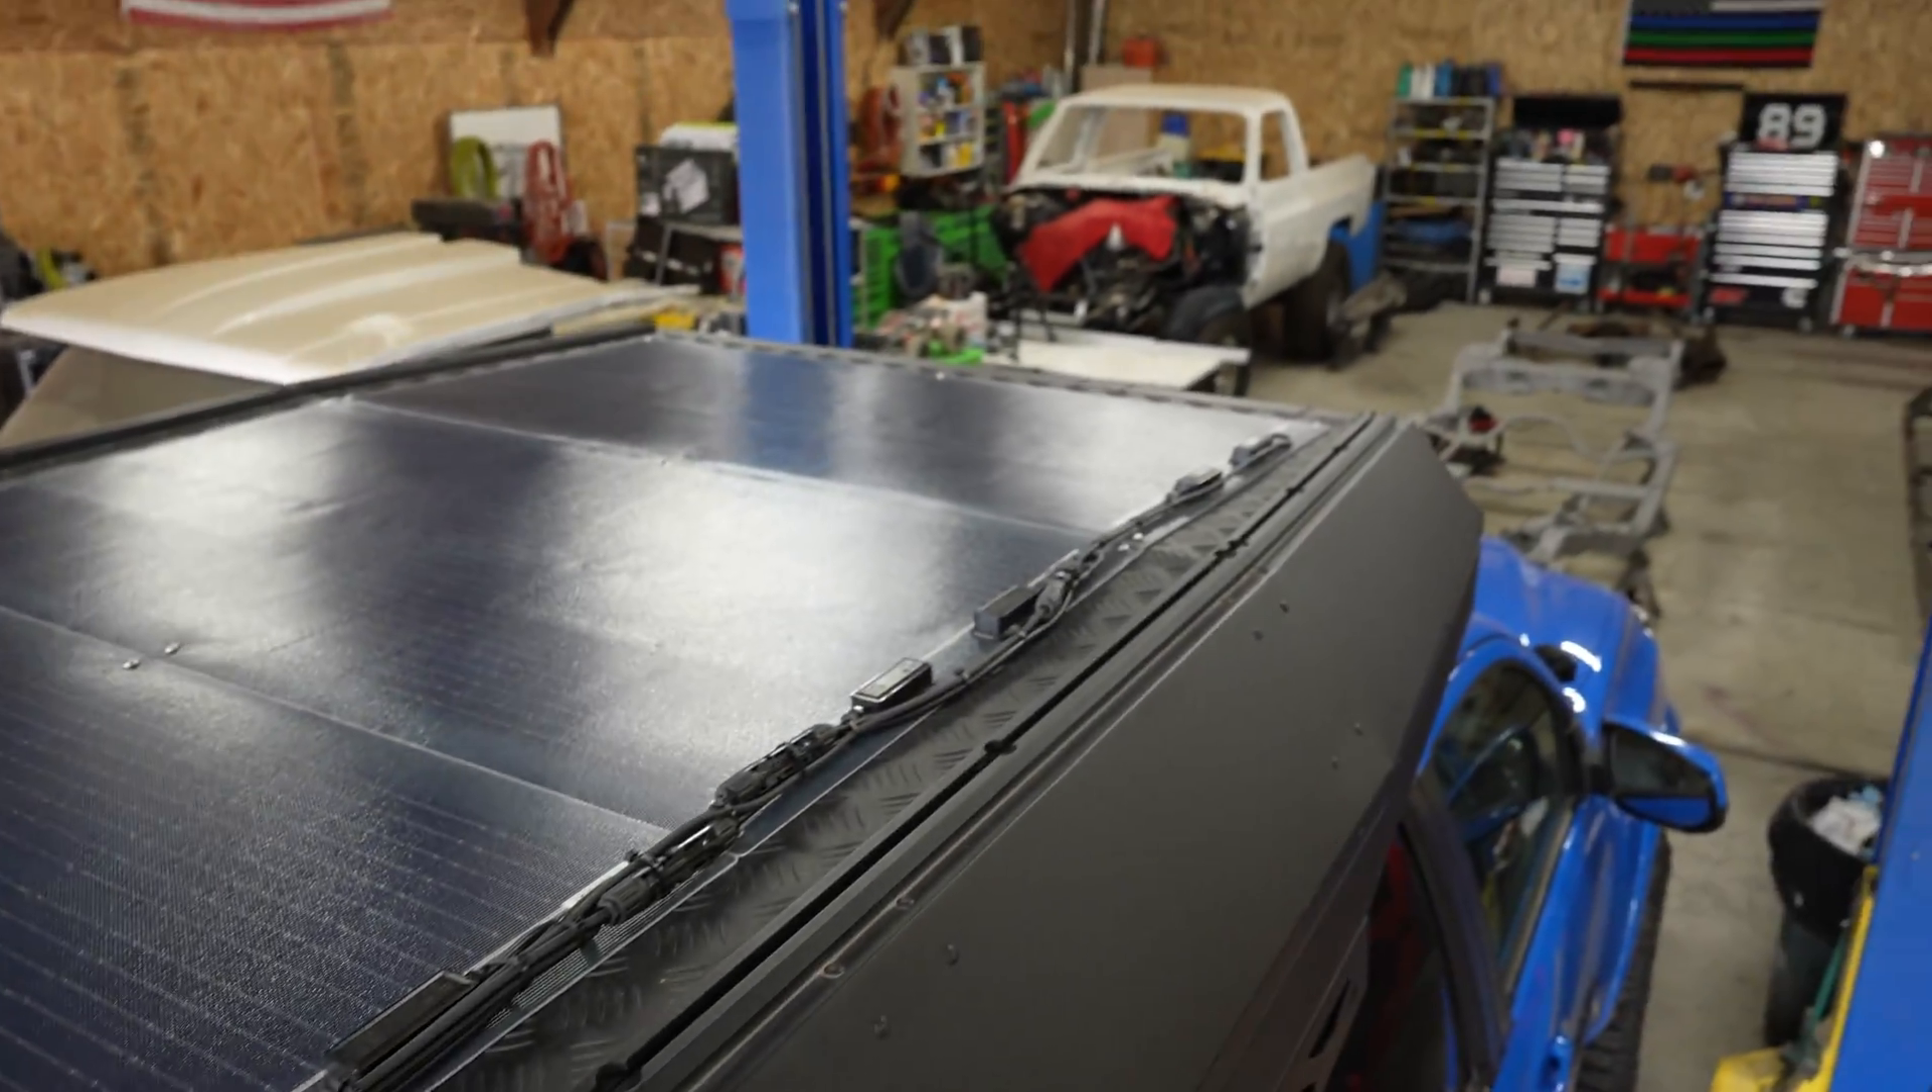All right, we are officially done with the solar panels, mounting them to the roof and doing the wiring.